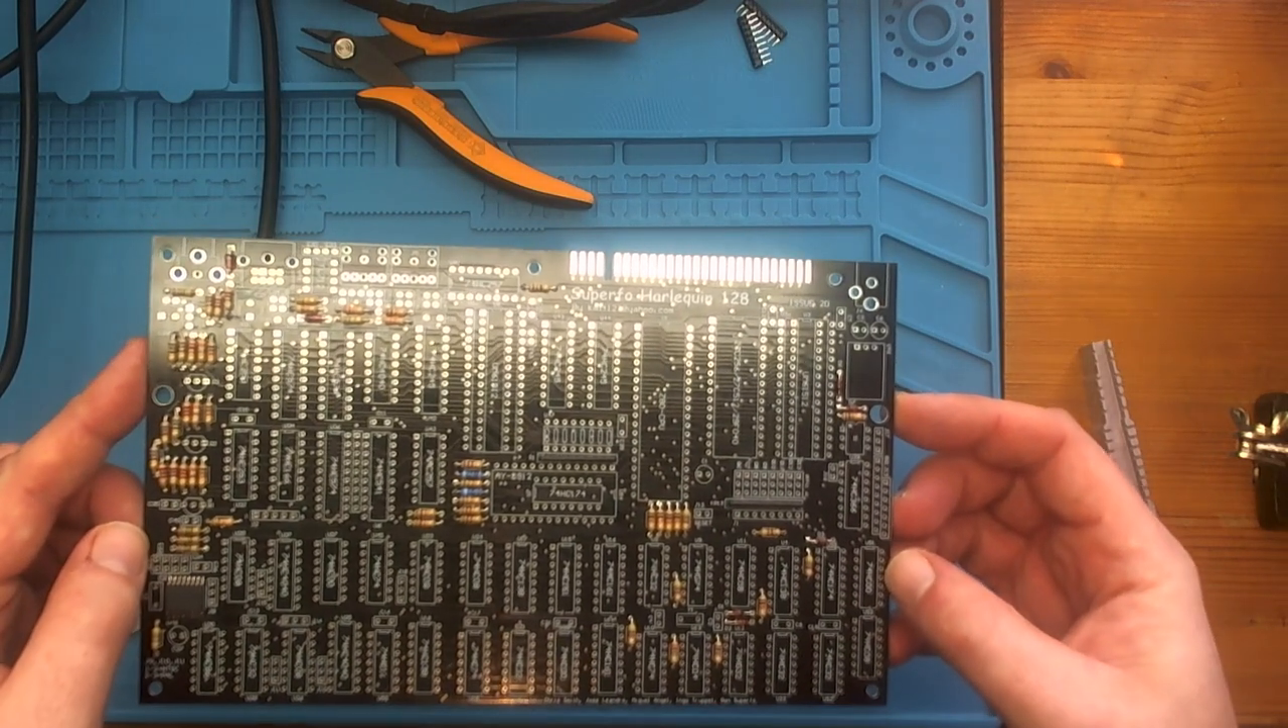So I've started assembling the board now, and to save watching you solder lots of resistors, you can see that I've populated the board now with all of the axial resistors.